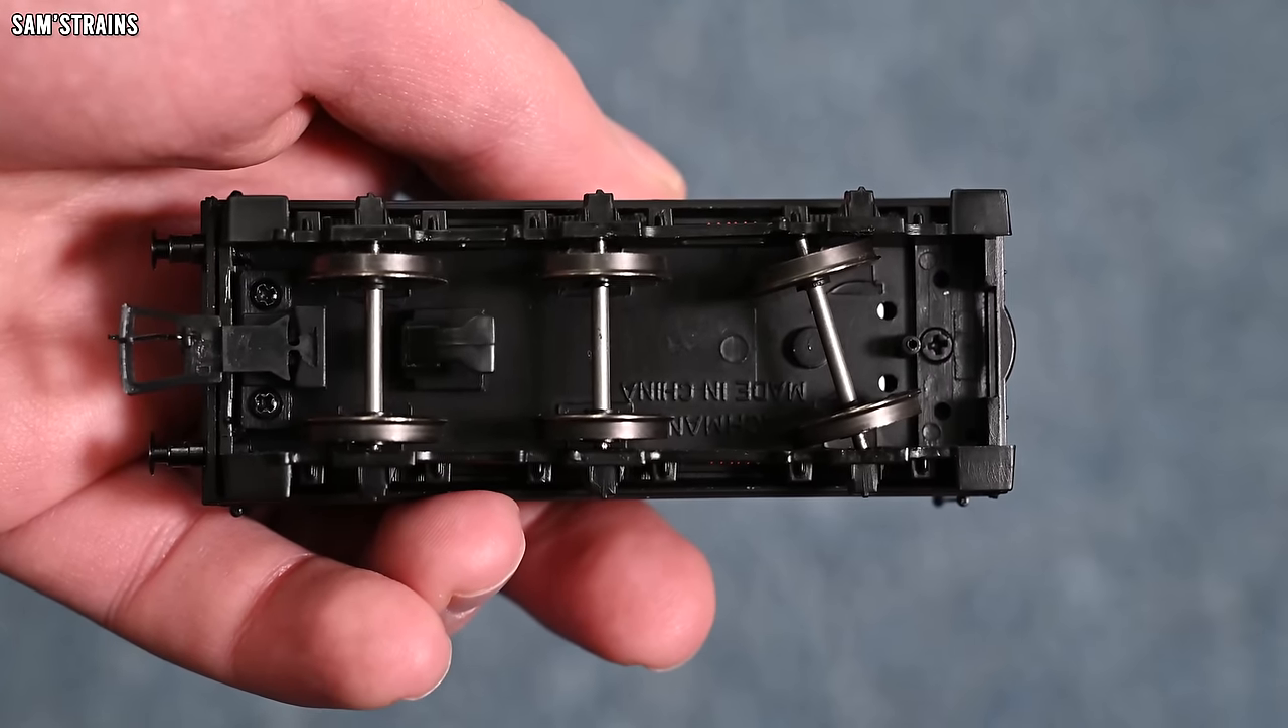Also noticeable is that the leading axle of the tender has been smashed out of position.